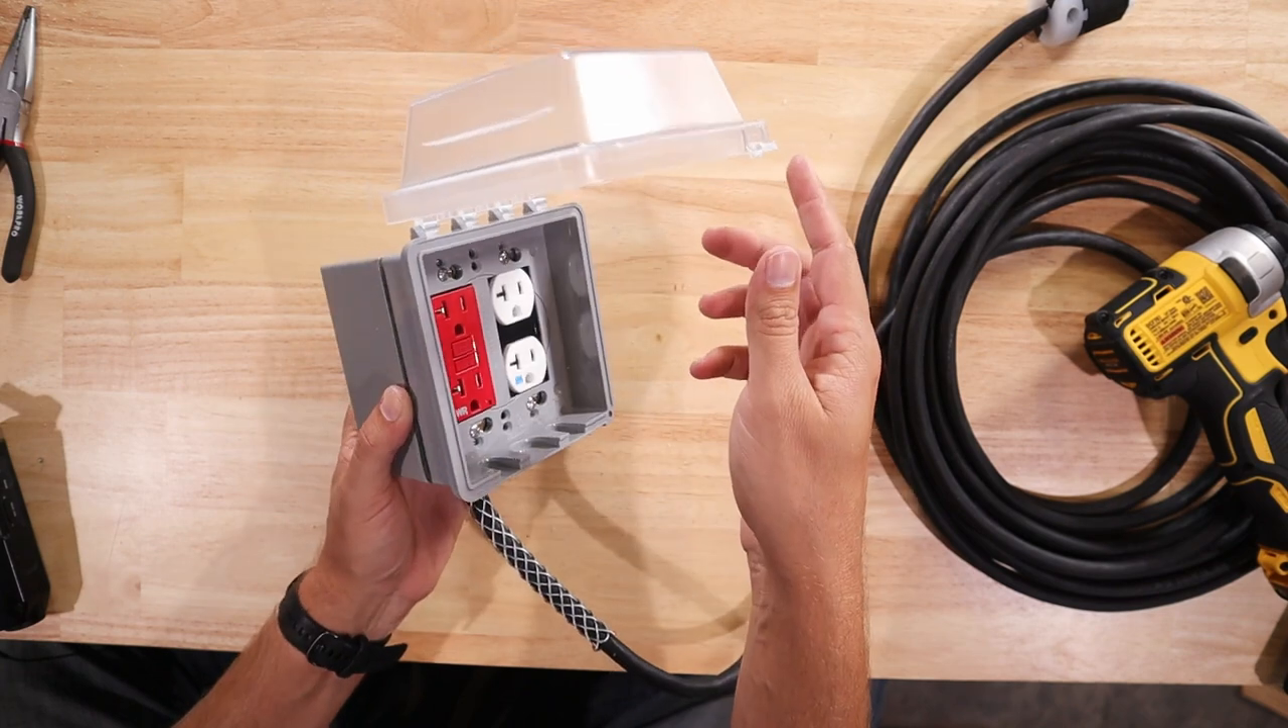We've got our weatherproof cover in on top now.